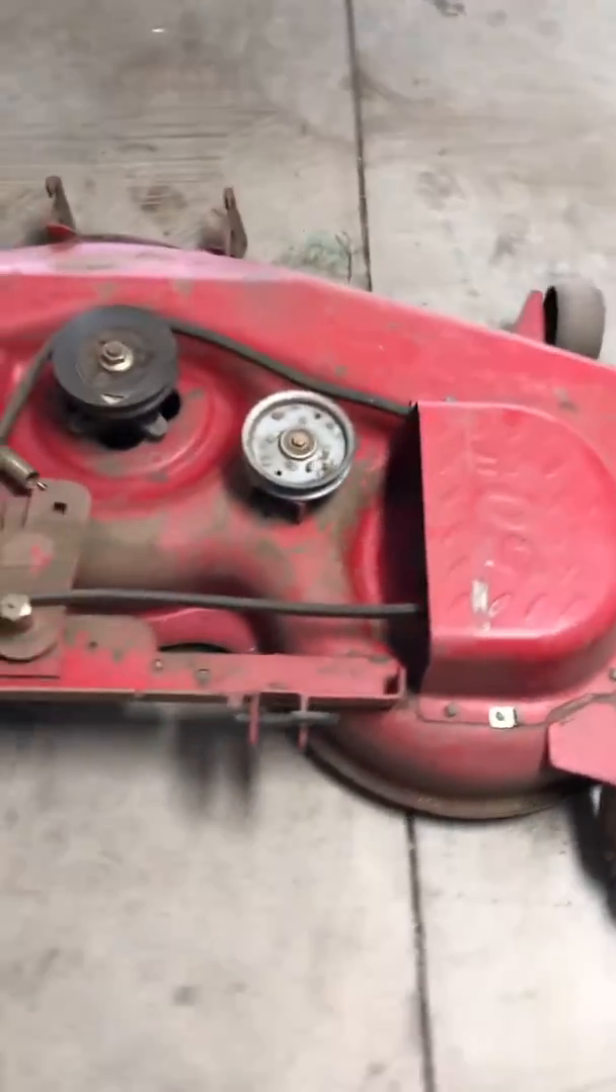Now i went ahead and put the right cover back on because i didn't really need to take it off.